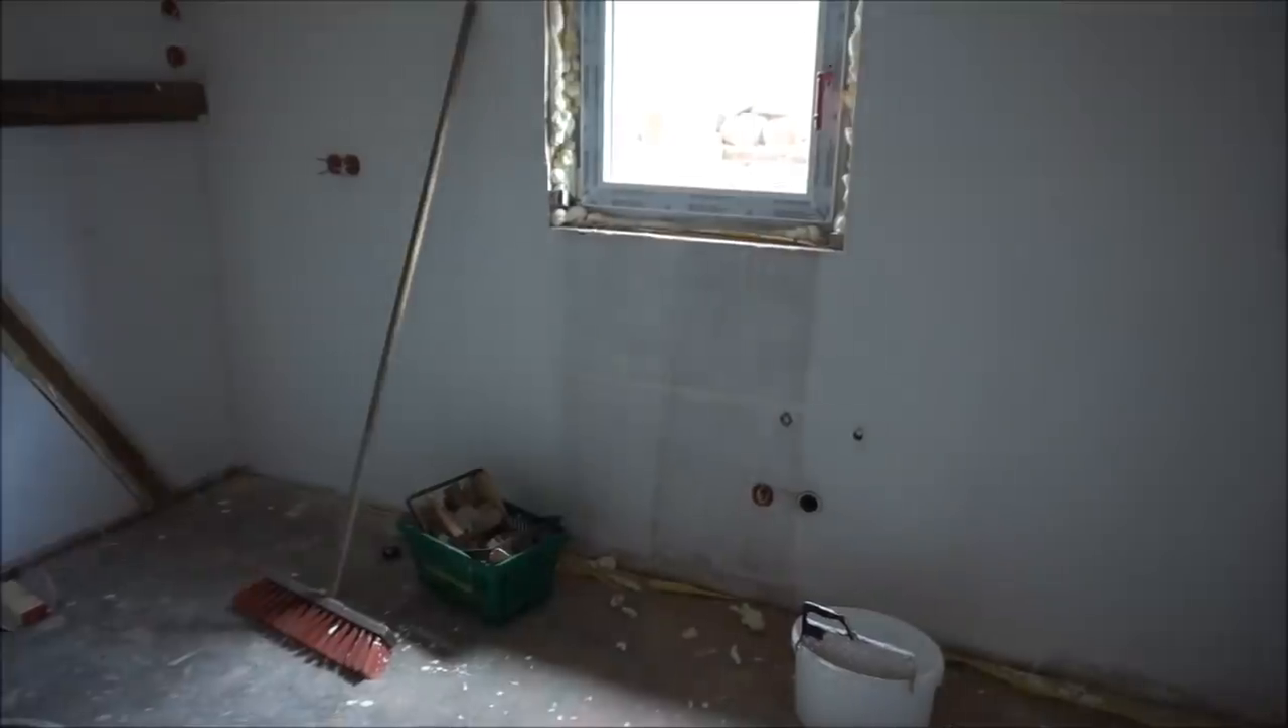Und wir haben auch ein Fenster drin, wie ihr seht.